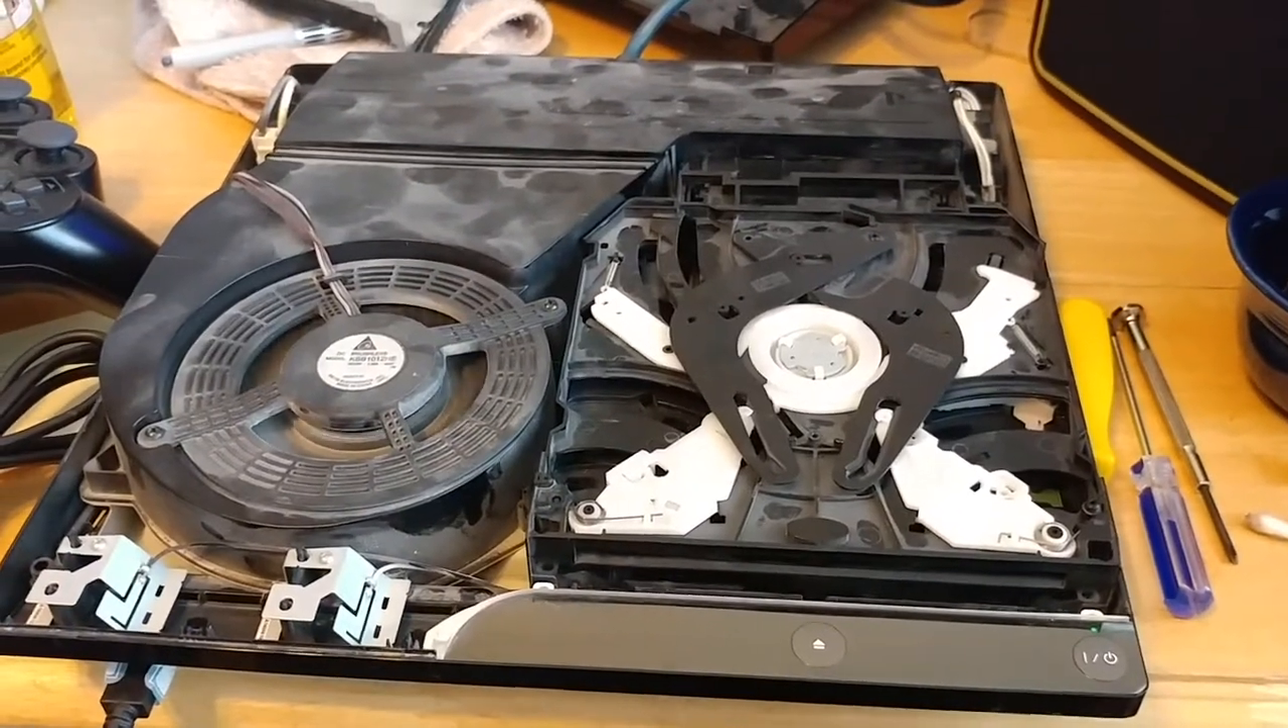So what's going on is you can see I've got the PS3 taken apart.